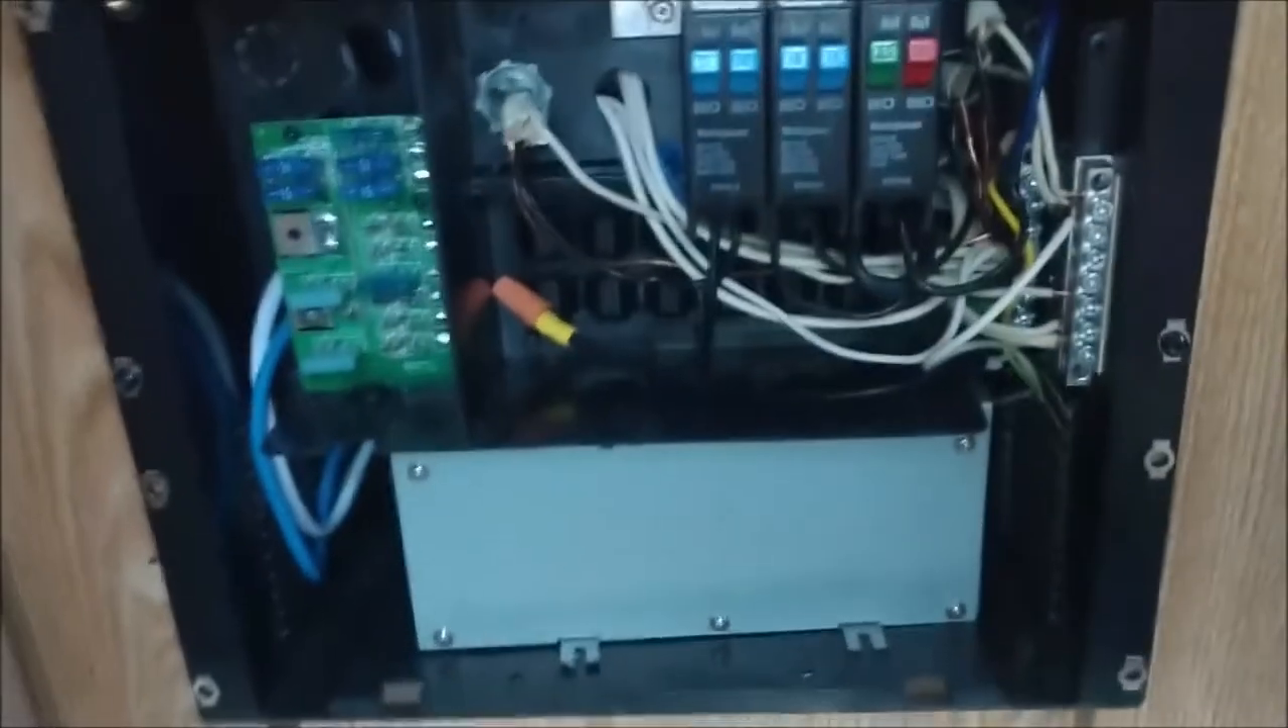But at any rate, I got the main box in, got the wiring done.